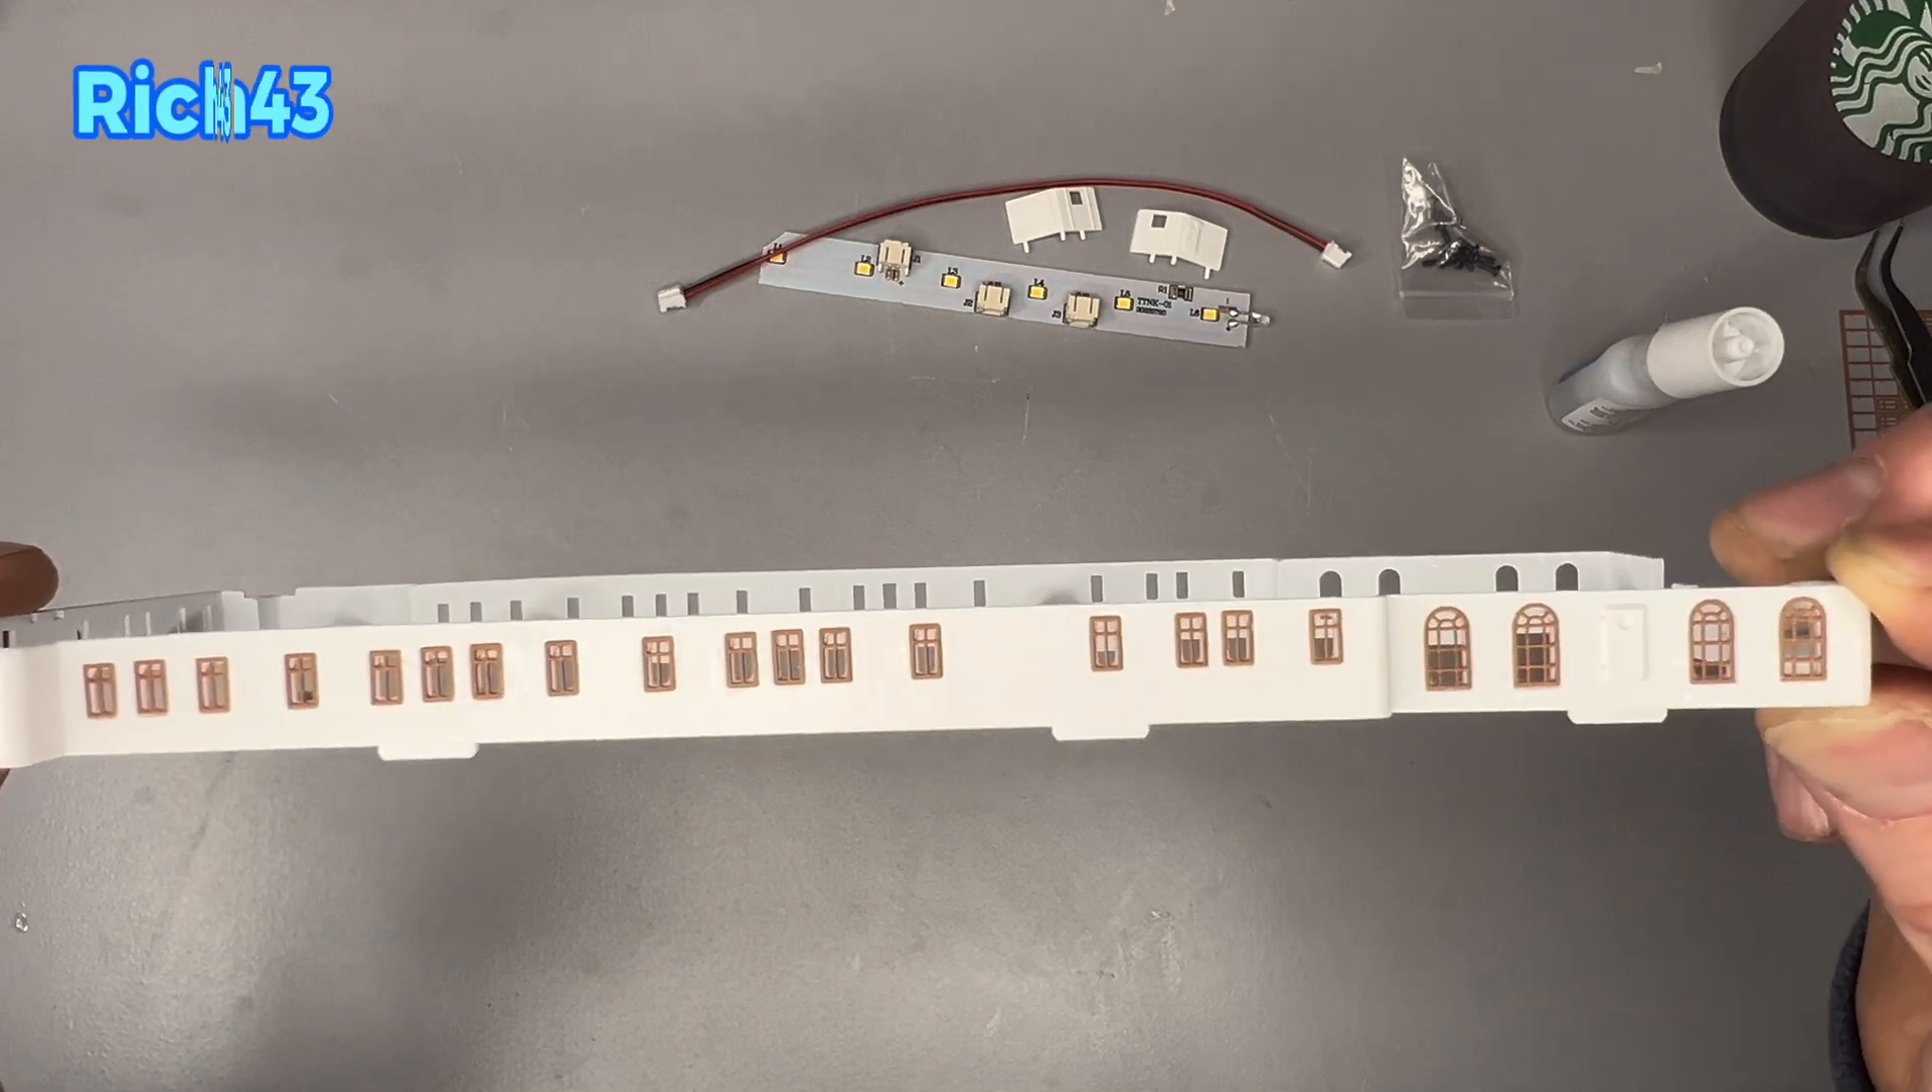There you go that's one side done at the first class entrance all those windows being put in.